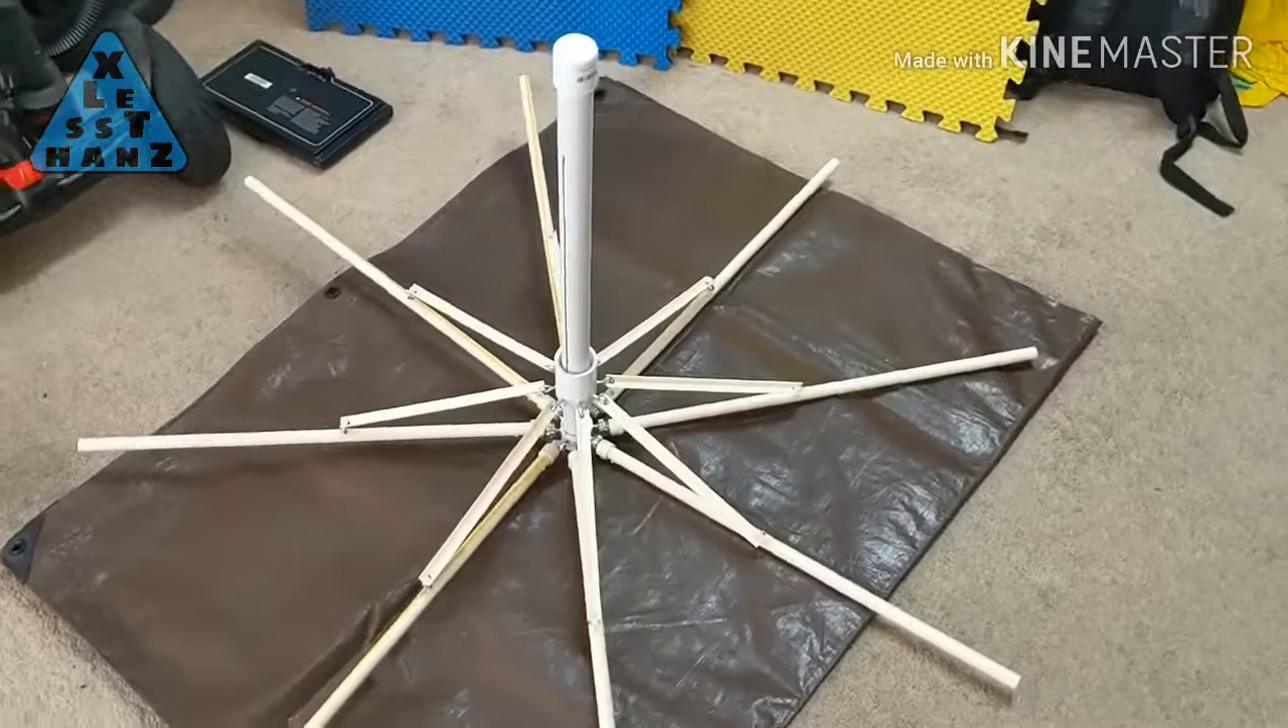The reason I'm stopping here is because the only piece left for the uberbrella is the canopy, which can be a project in itself.